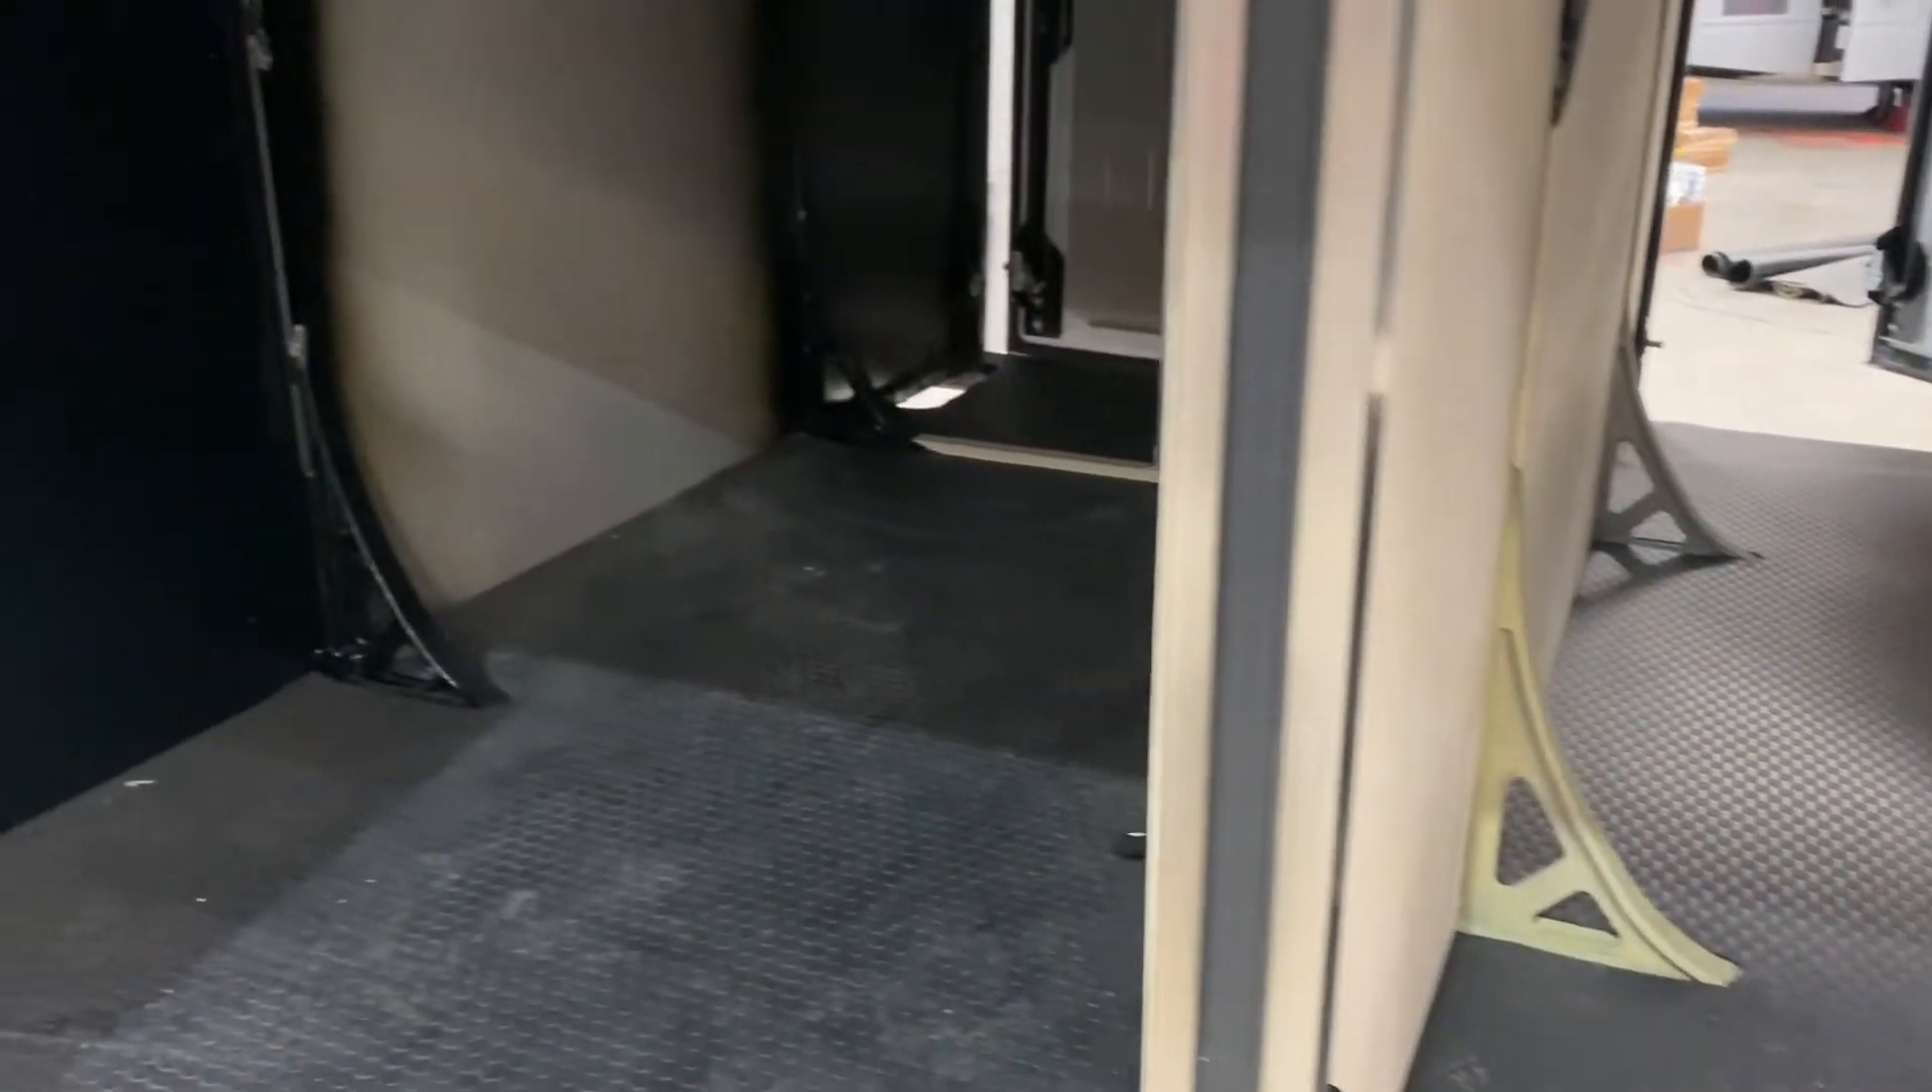In here you can see they've started putting the plywood on the walls and the coin mat down on the flooring.